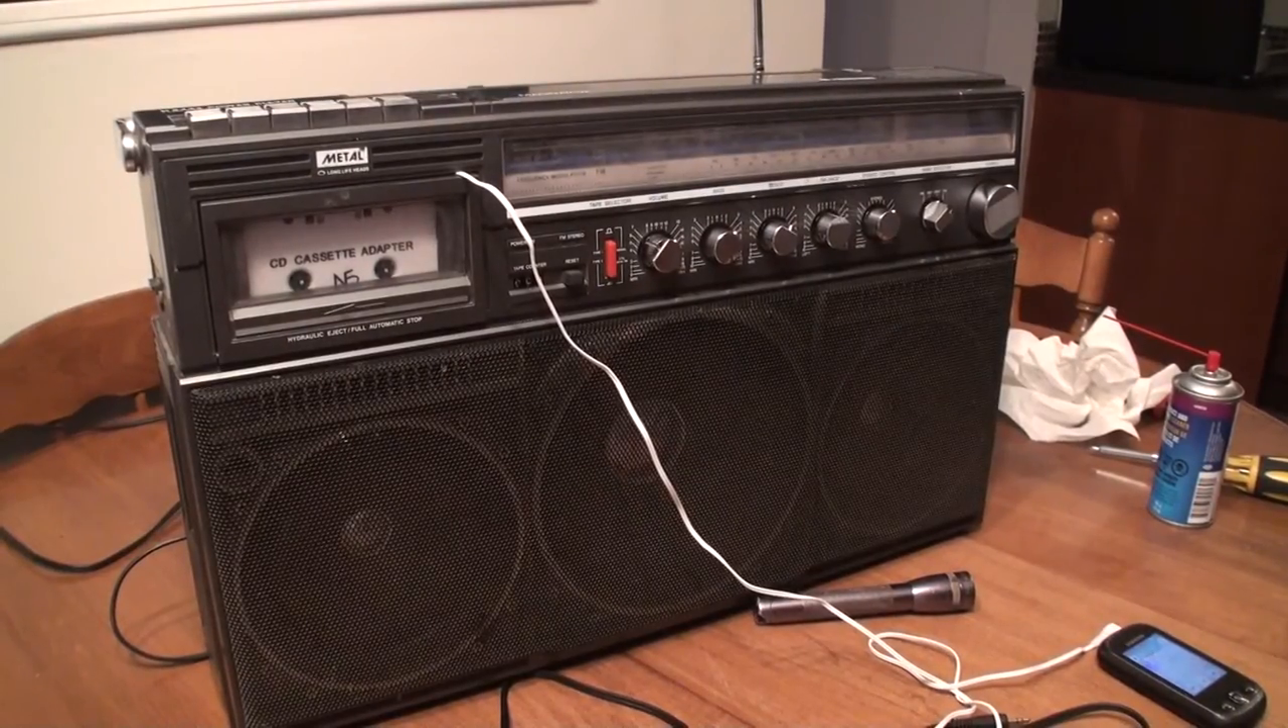Alright guys, we got the entire stereo together.